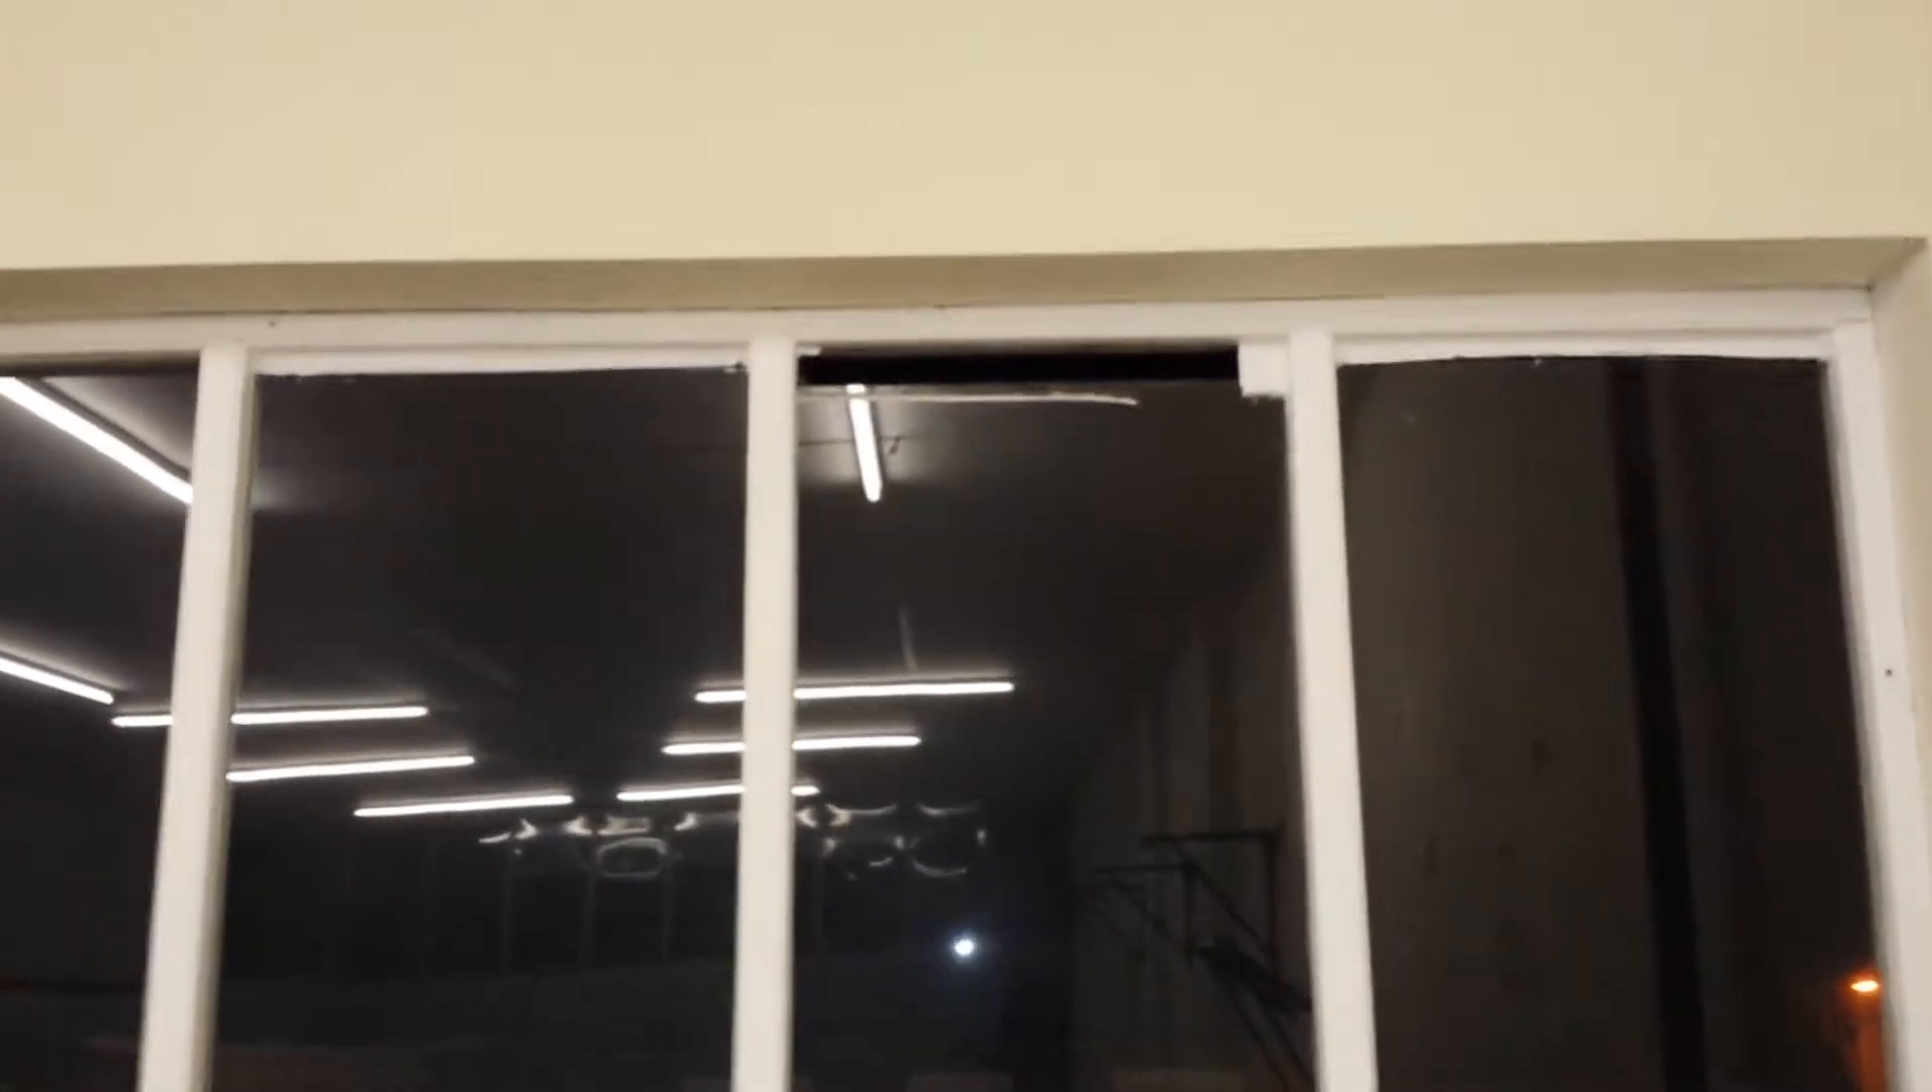Large gap going straight outside.